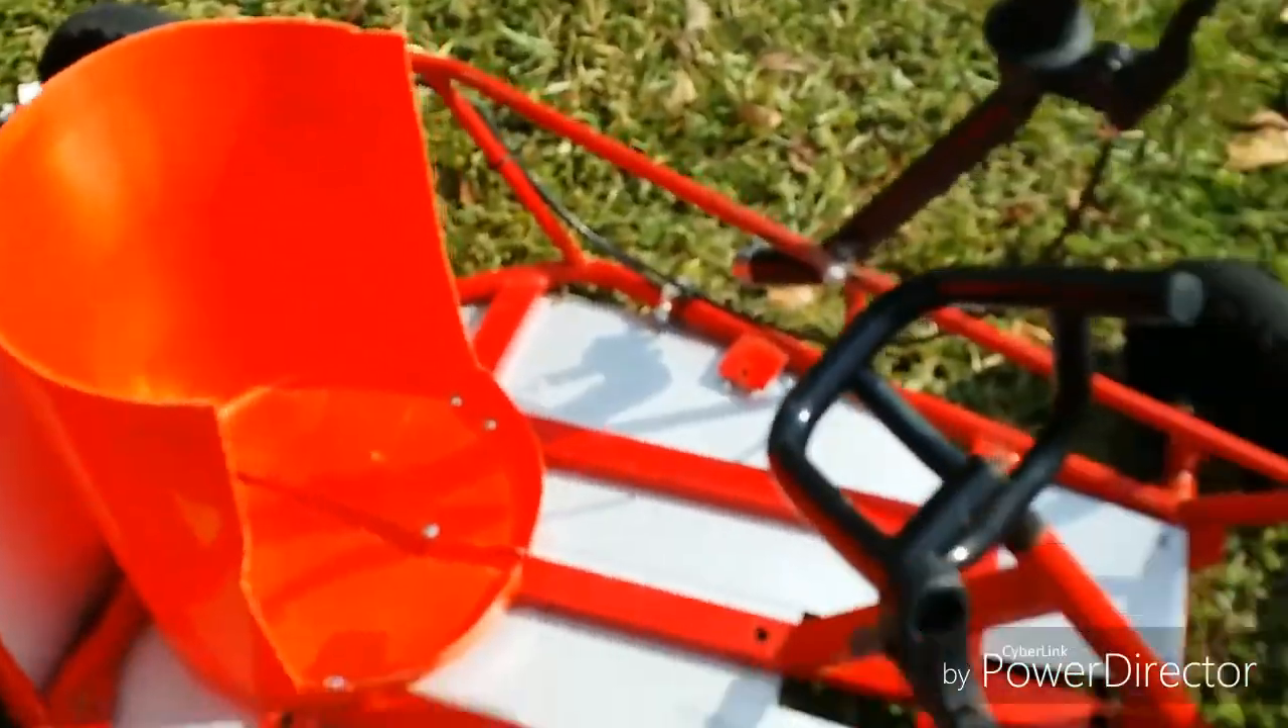We already mounted the seat and stuff.